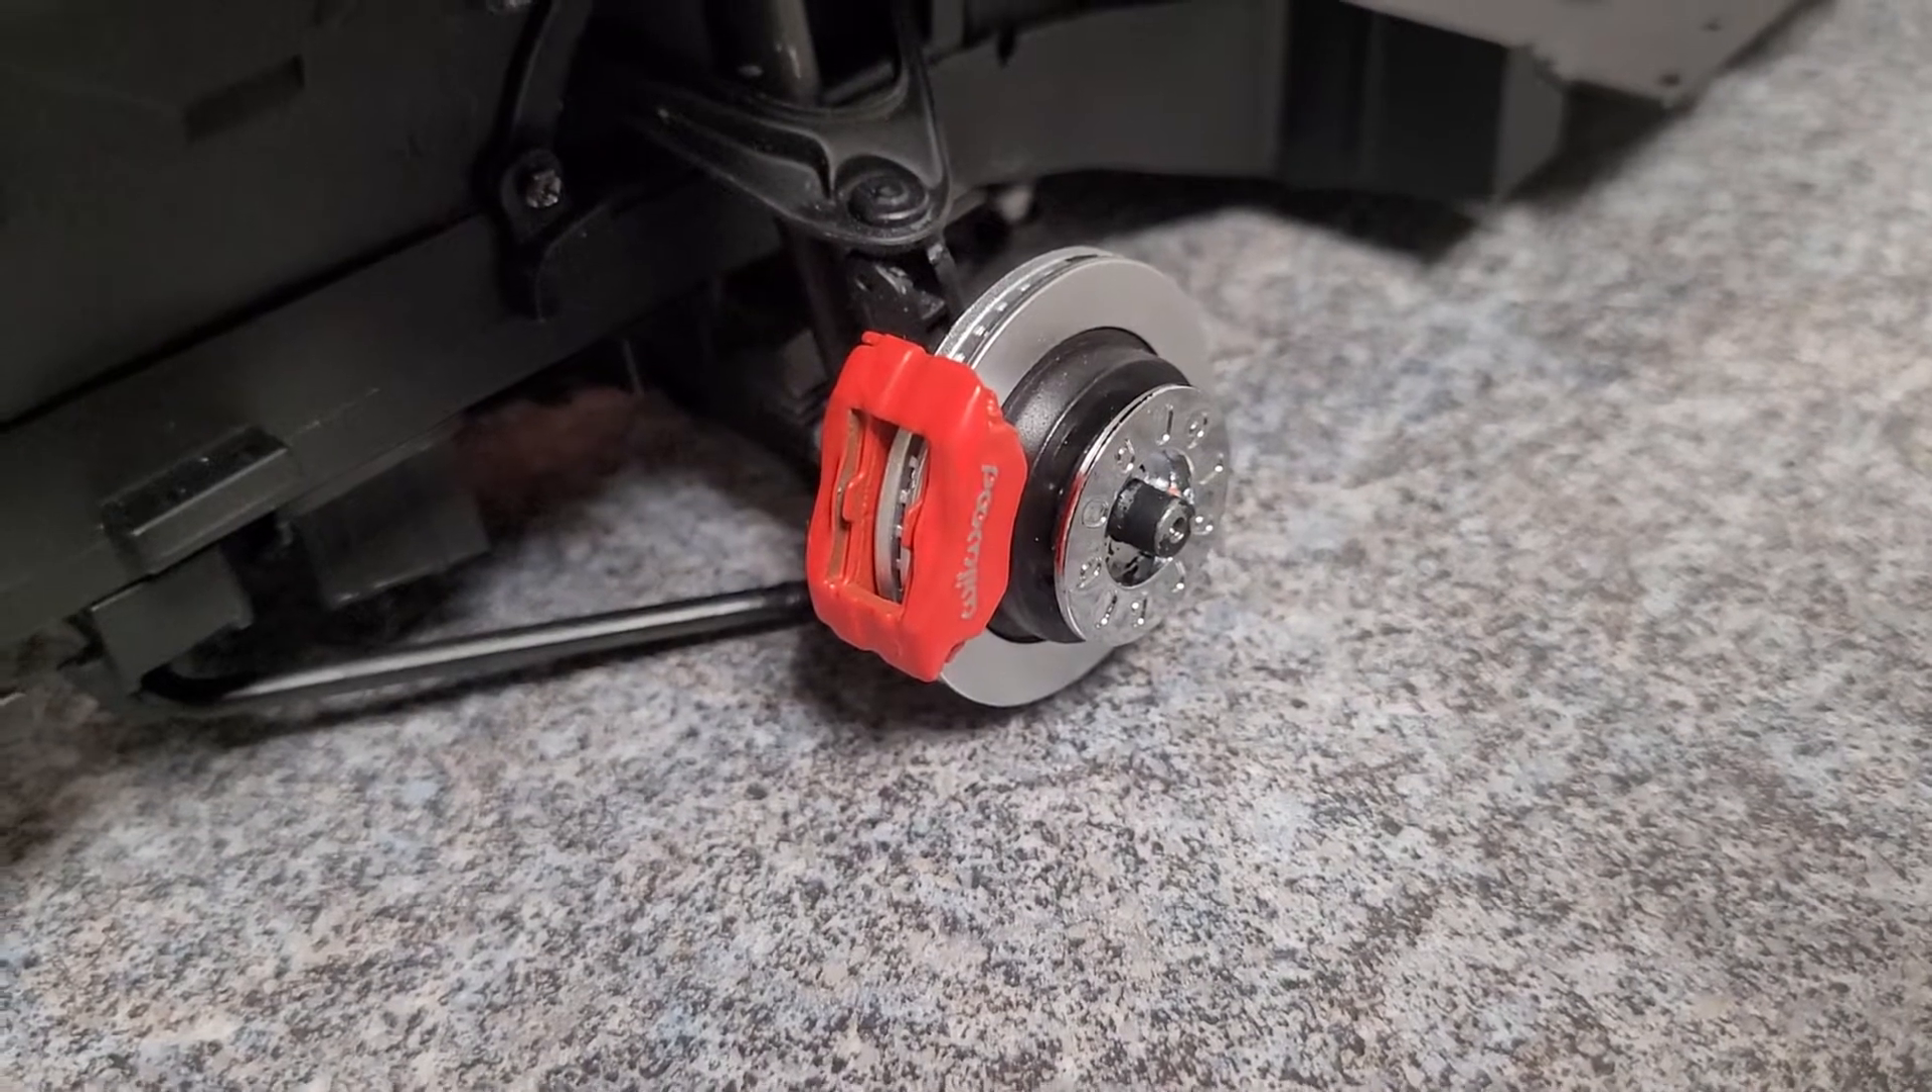Die räder habe ich jetzt noch nicht angeschraubt.